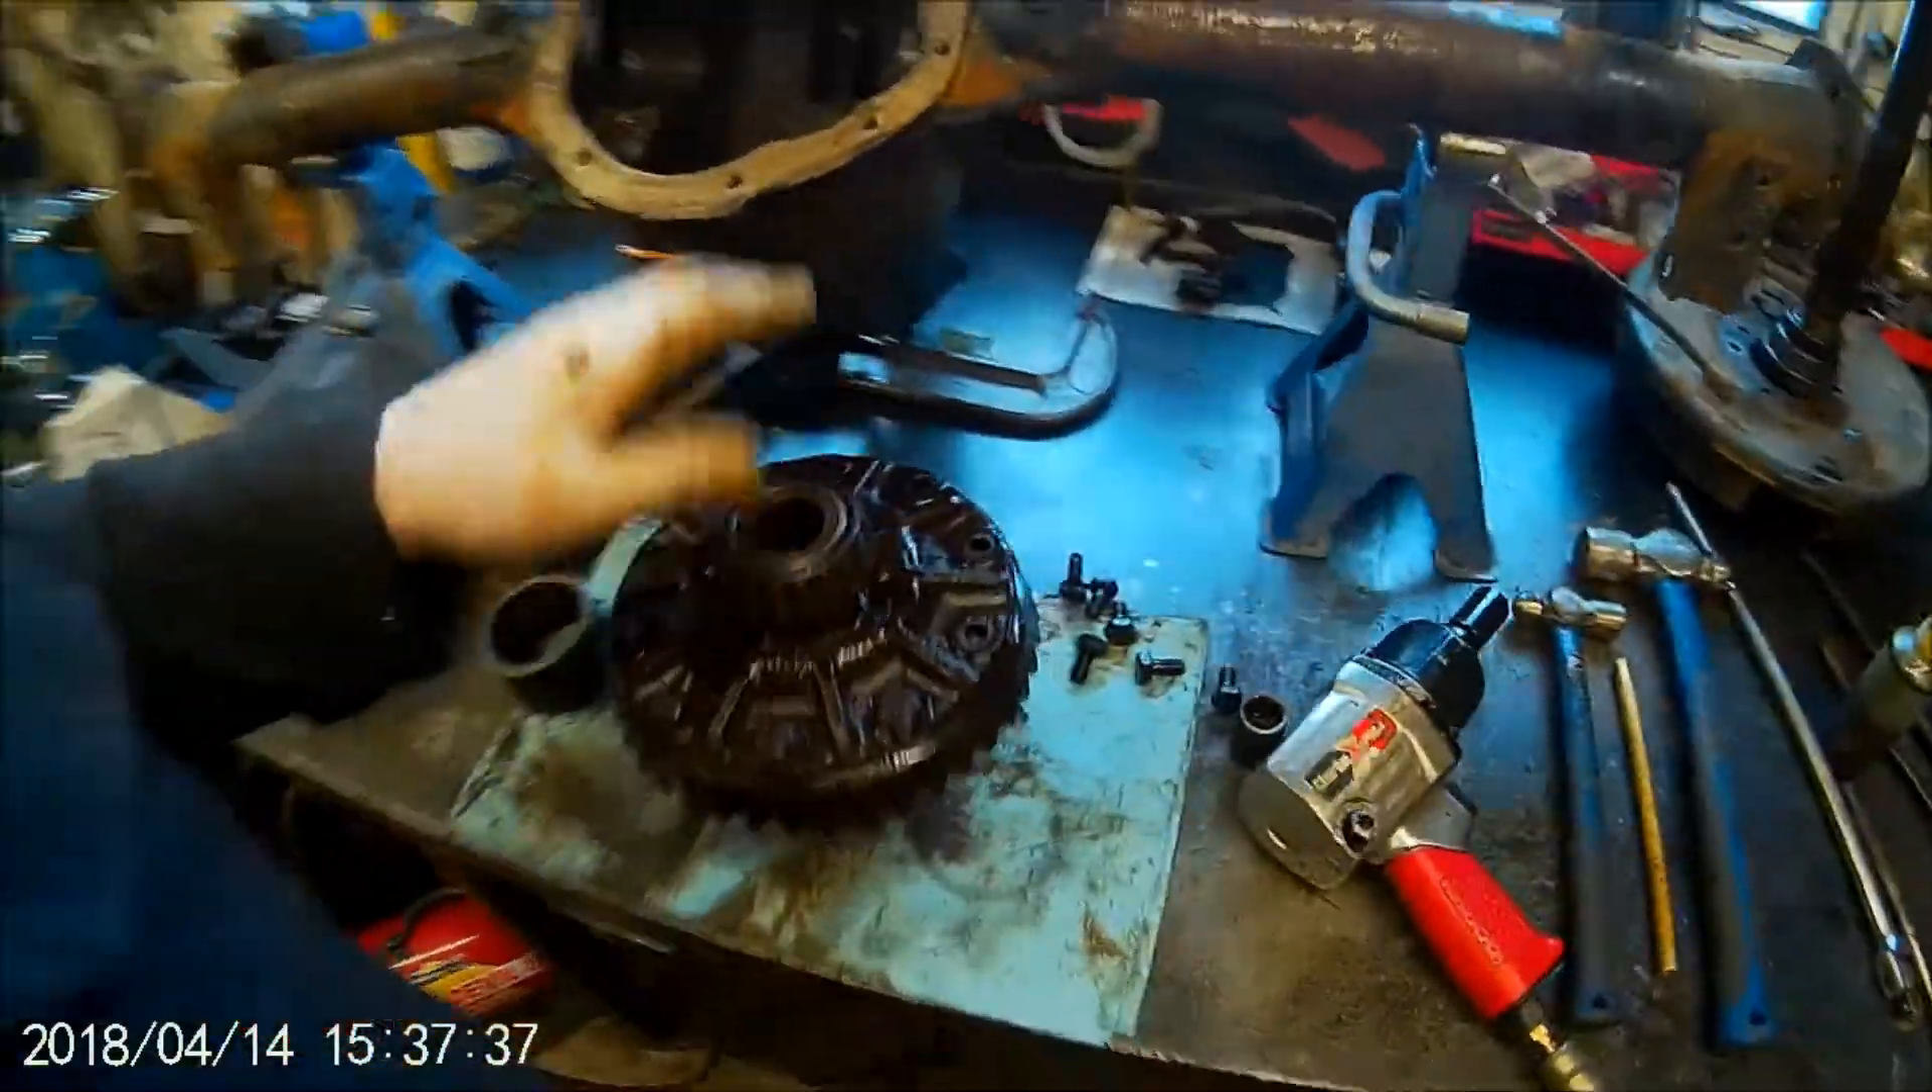So right I'm just gonna I've just started taking the bolts off the crown wheel so I'll see if I can put you down somewhere and see what we're doing.